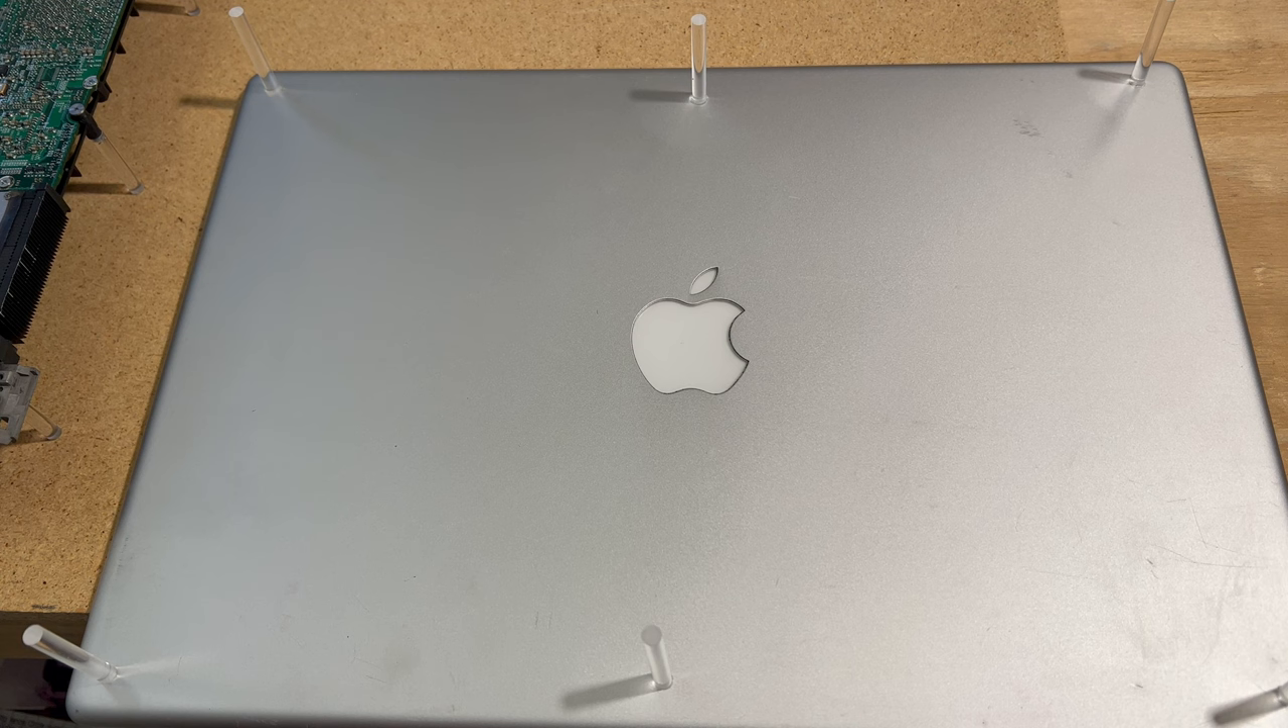So we got all these acrylic rods in place so we're just going to let them sit for a bit and harden up and then we'll have to do some more custom work on this.